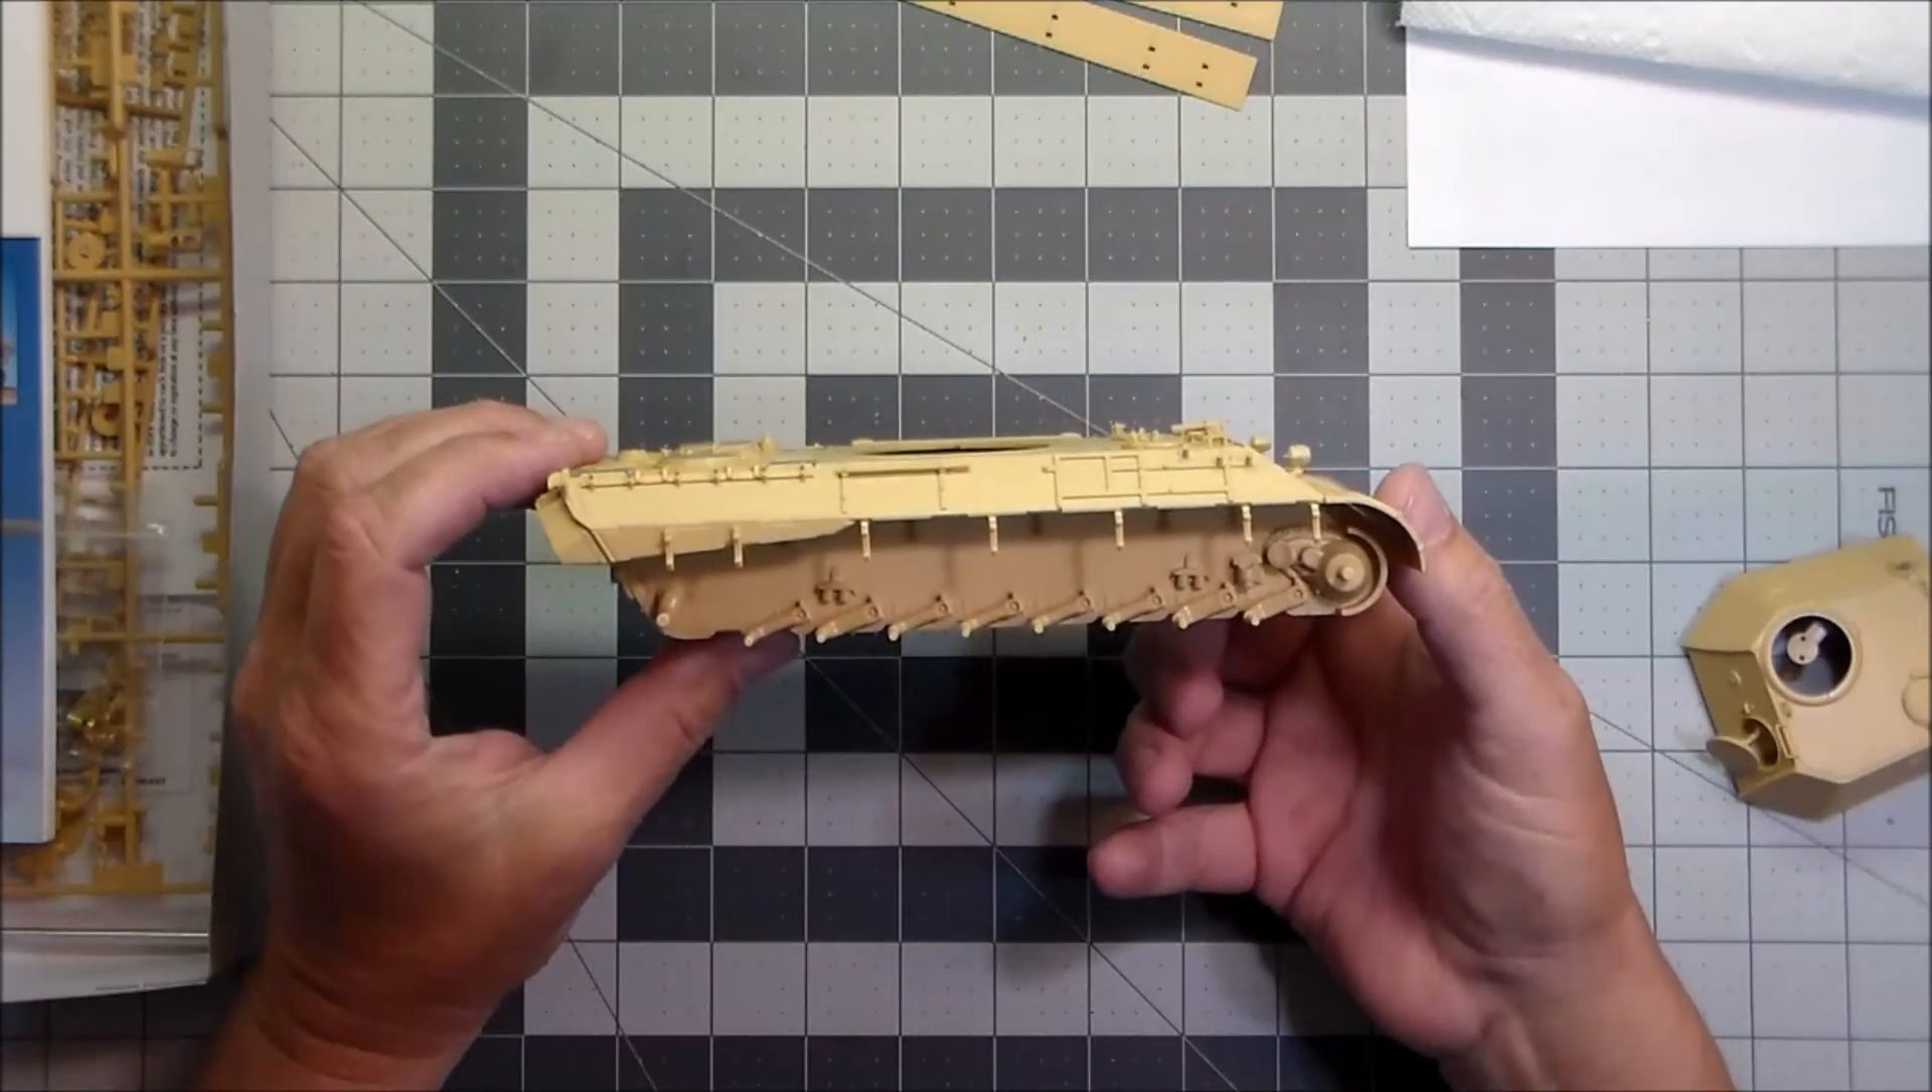Upper and lower hull is complete with the exception of the wheels.